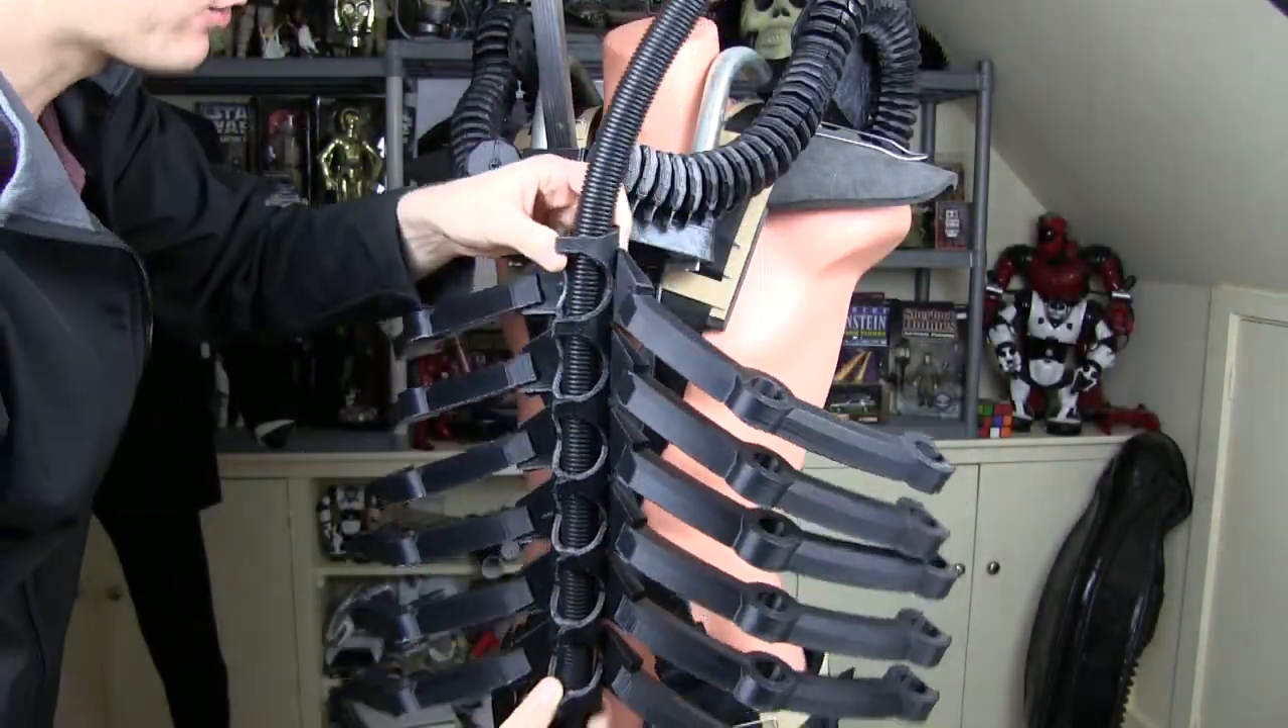And there we have all of the ribs attached.